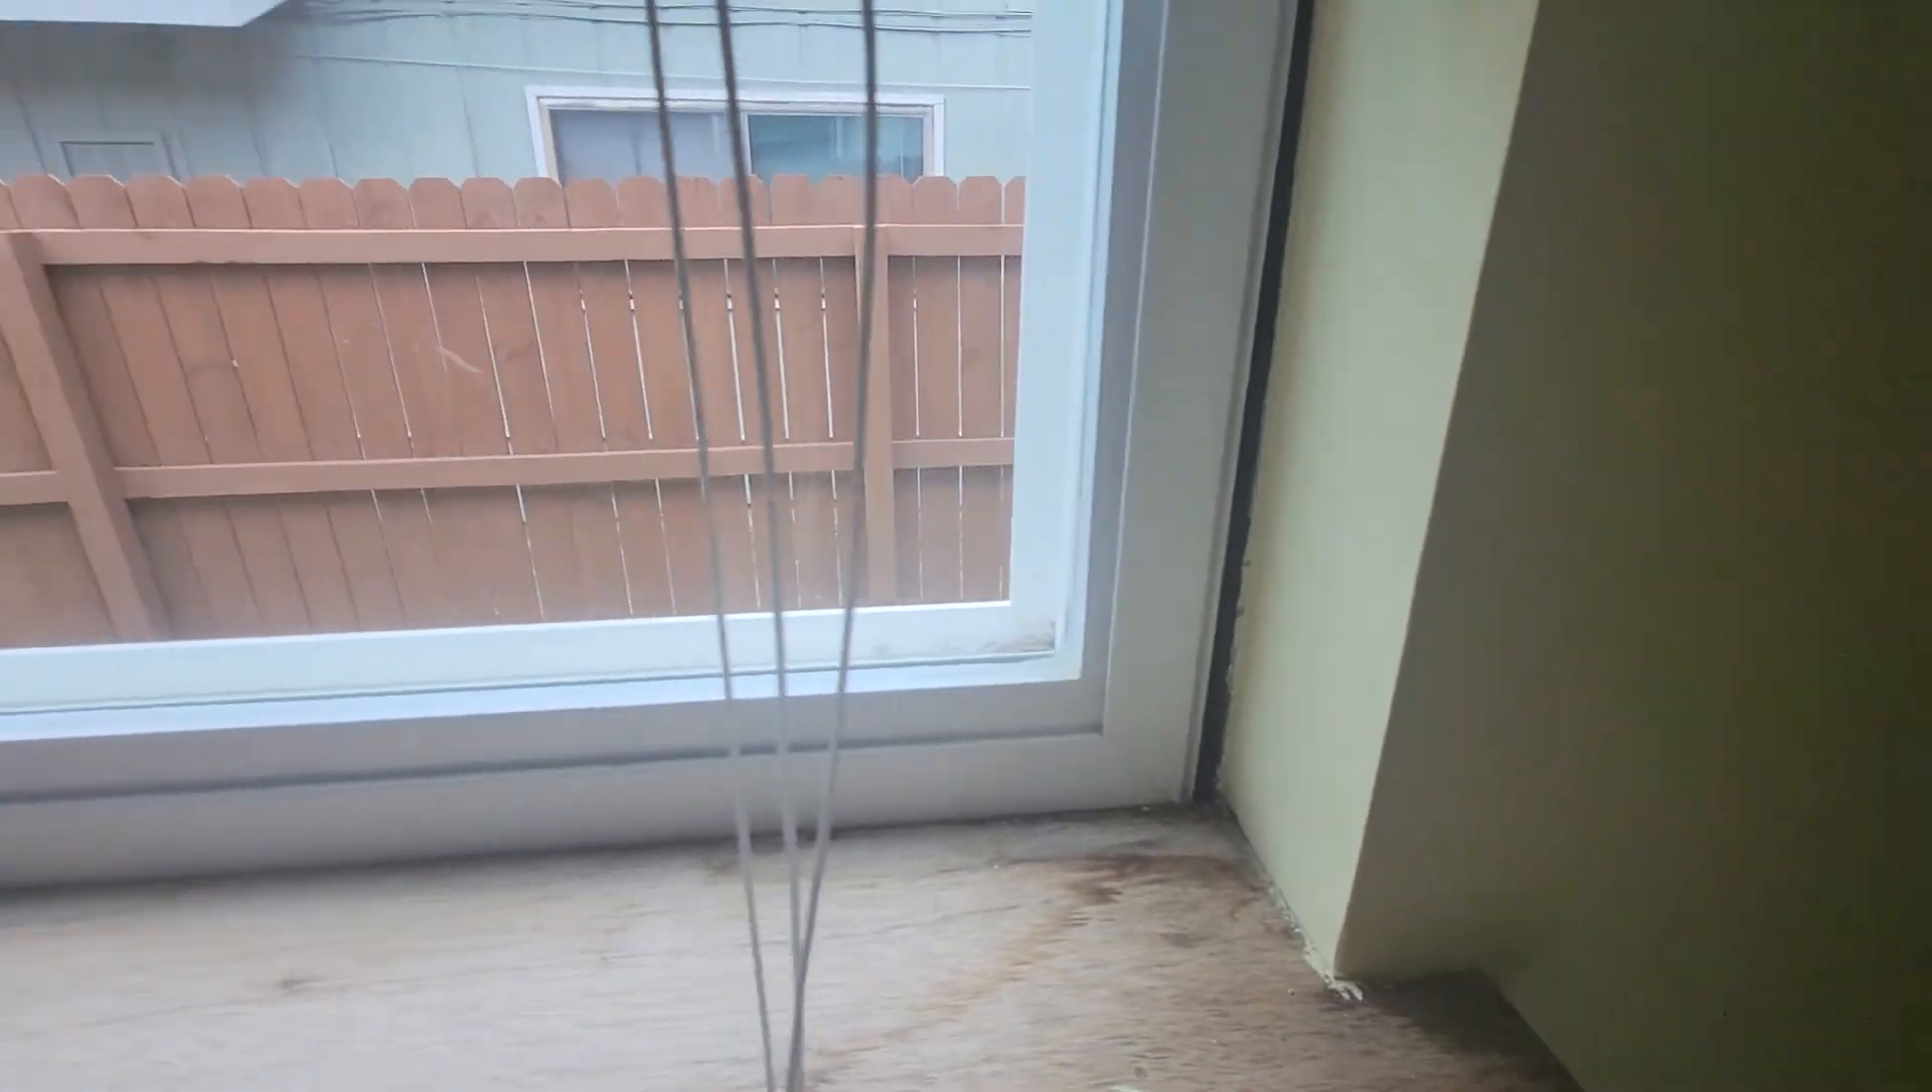We've got this big gap there that needs caulking.